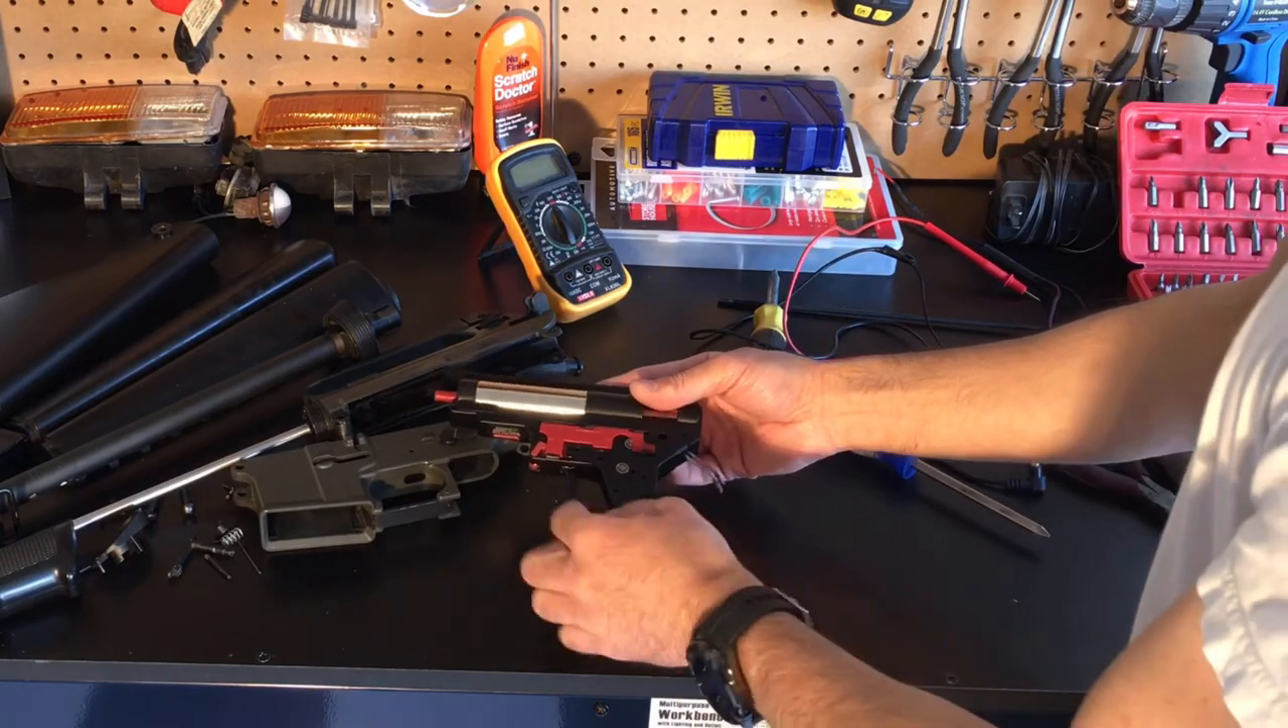I went ahead and I removed the gearbox from the lower receiver, so now we have access to everything.